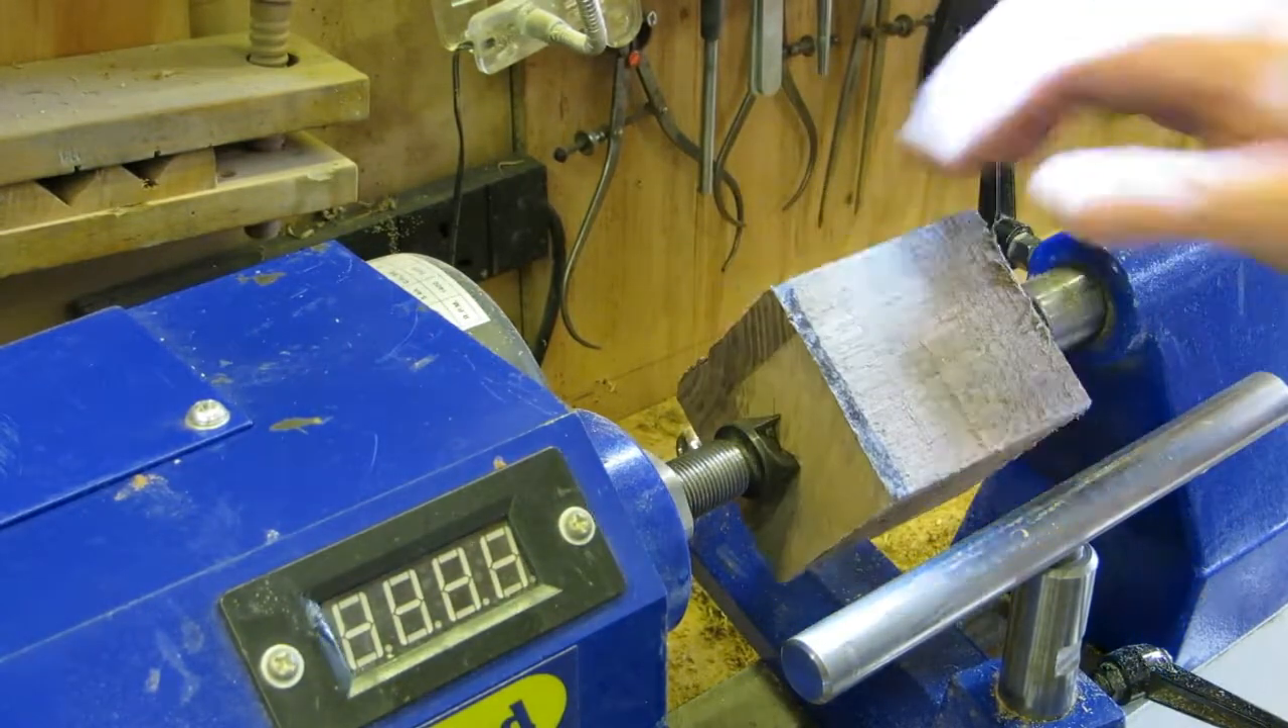We've got the bit of black walnut in the lathe it's between centers at the moment.